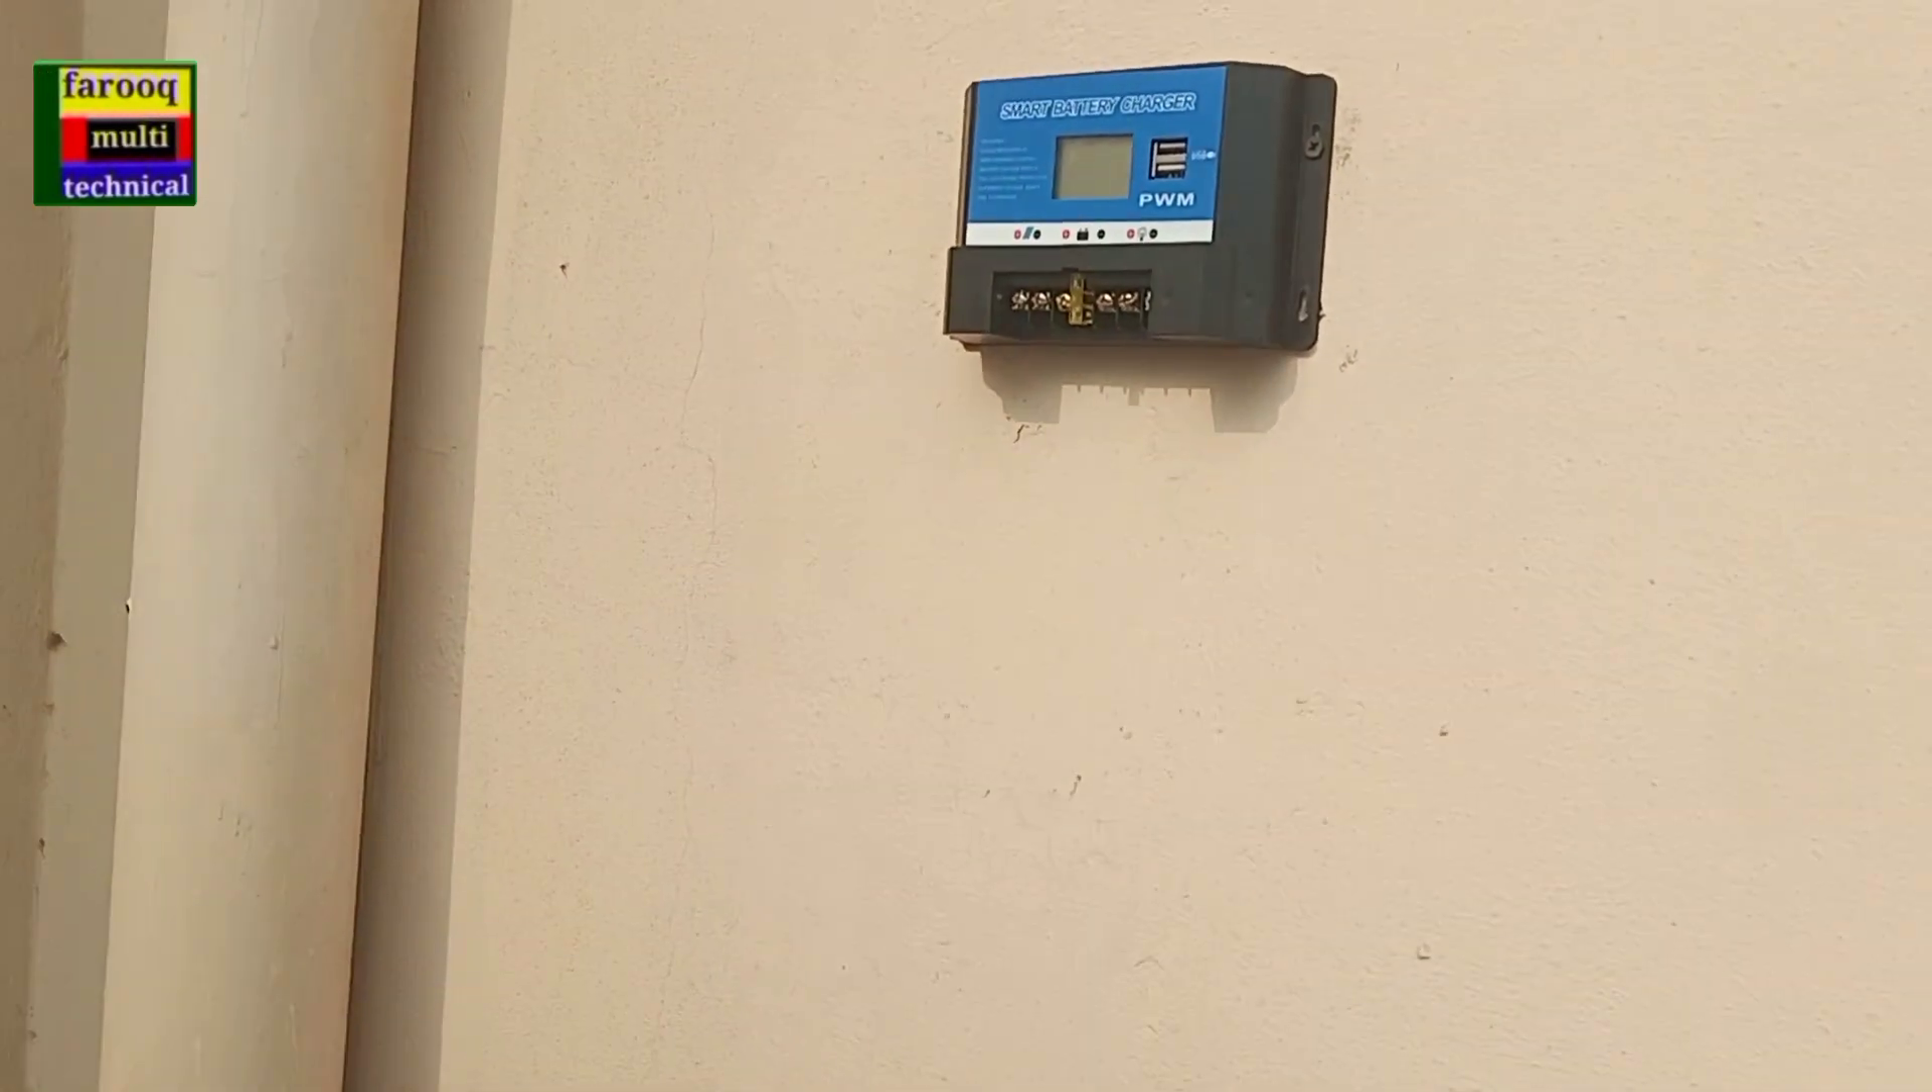یہ ہم نے 20 امپیر کا سولر کنٹرولر ہے وہ فکس کر دی ہے۔